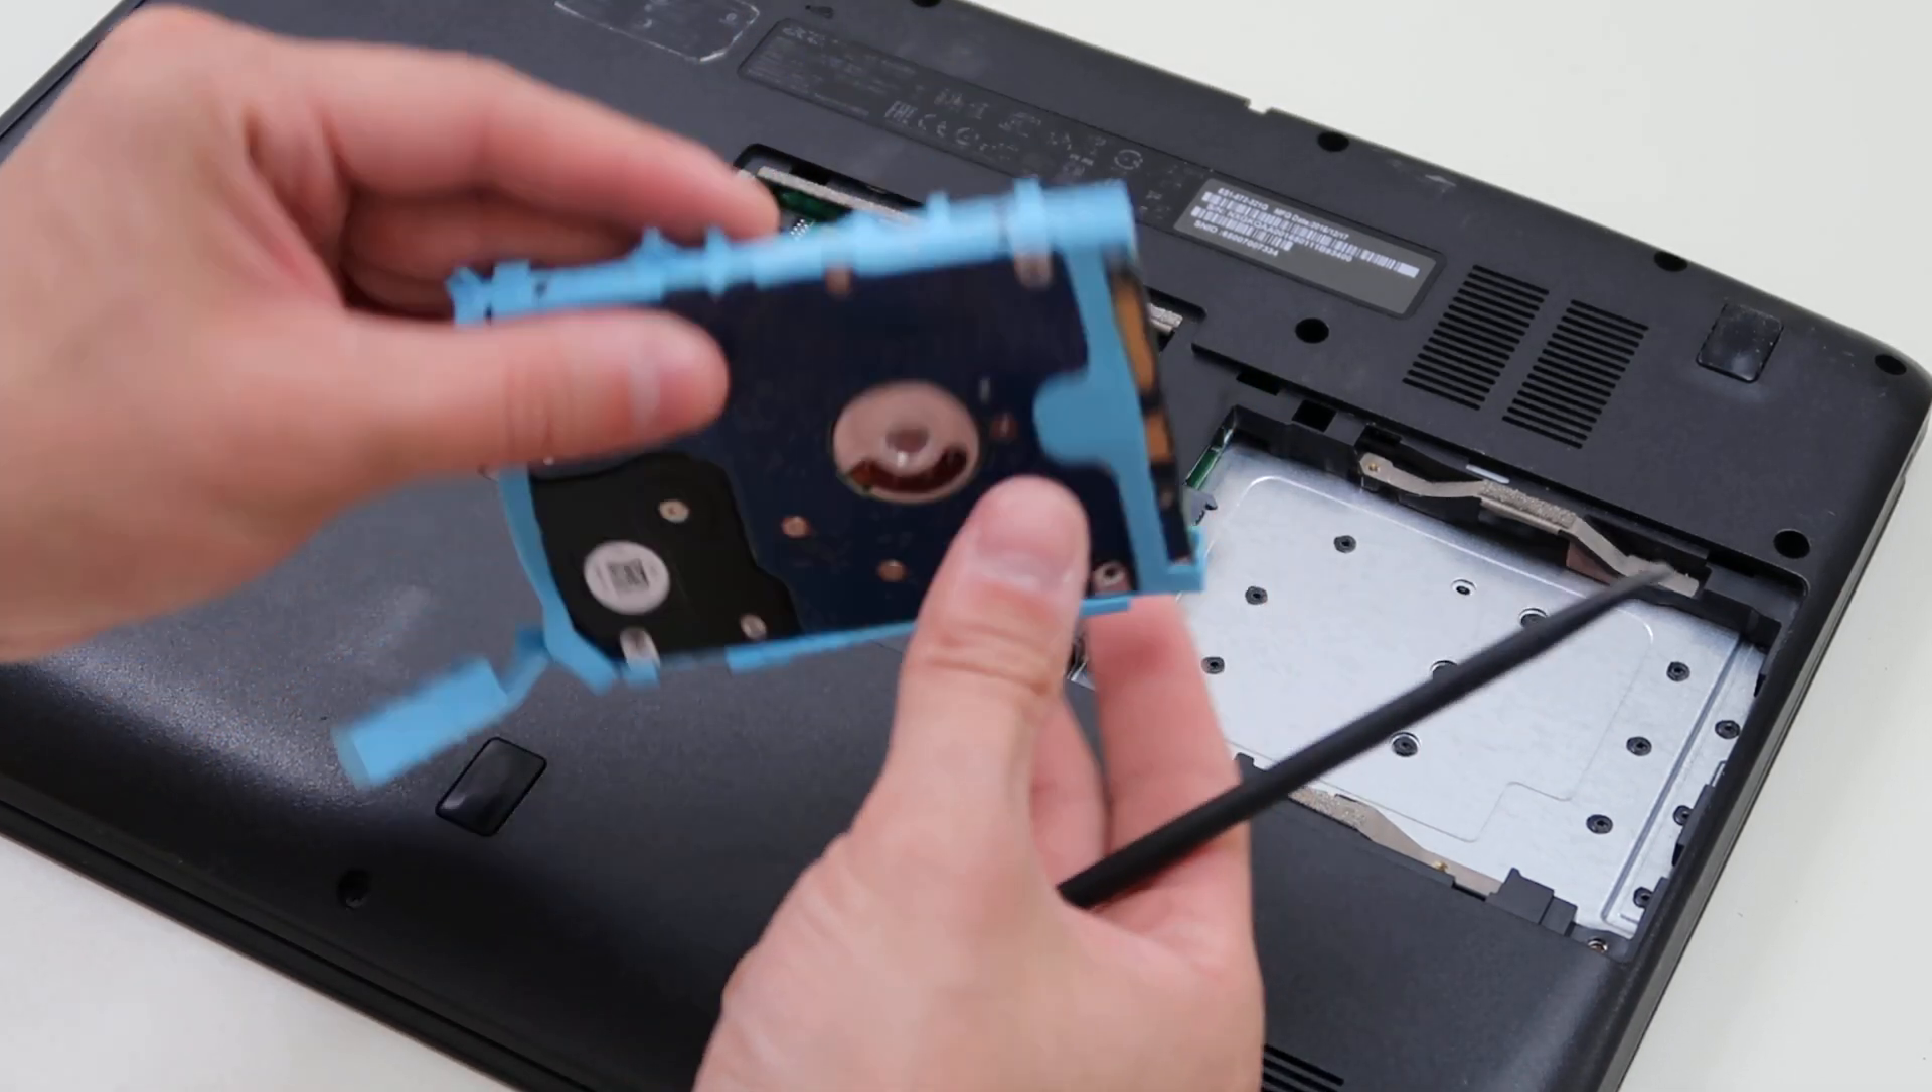There we go and the caddy comes out and there's your hard drive.